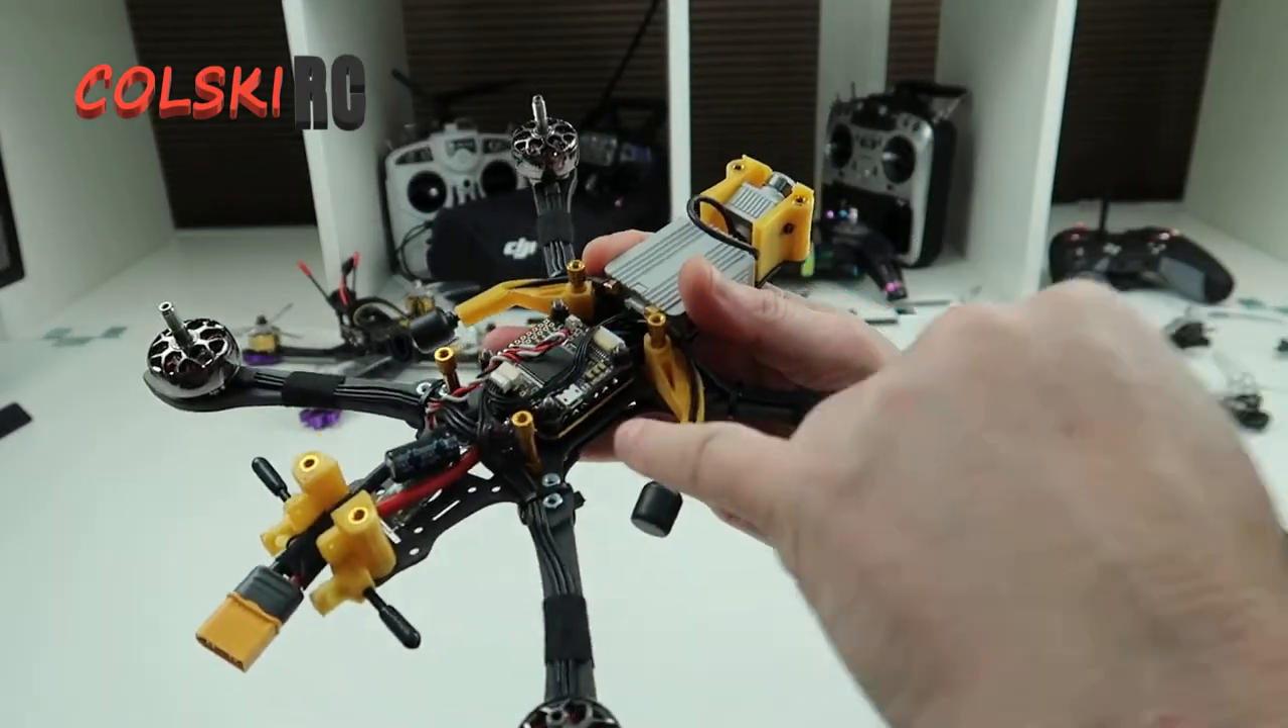So we've got the board in there. I brought the wires around. There's a lot of wires as you can see.